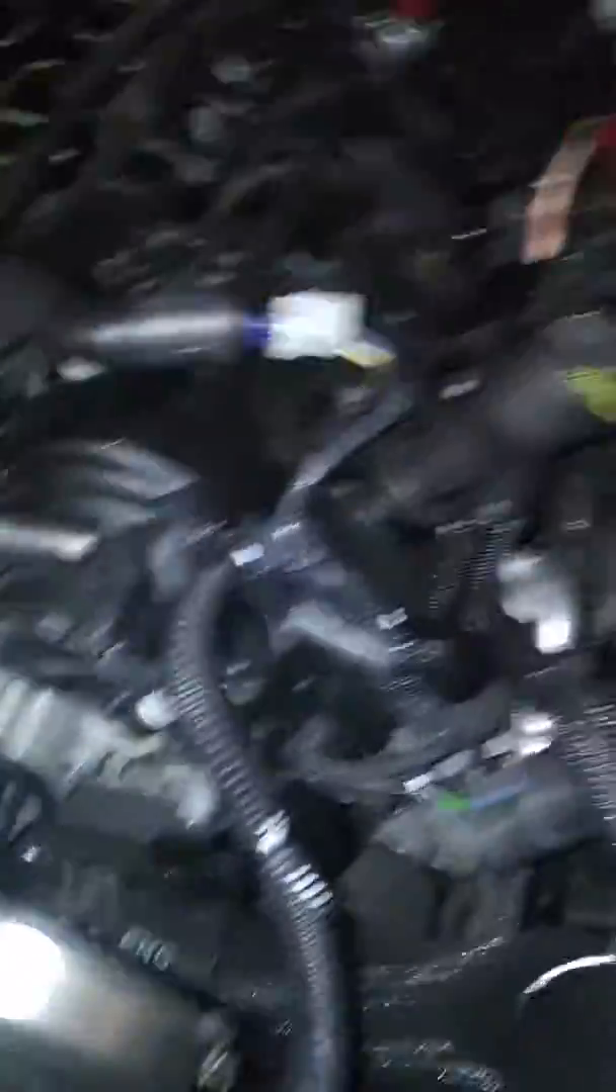What's missing is the engine cover goes over the manifold.